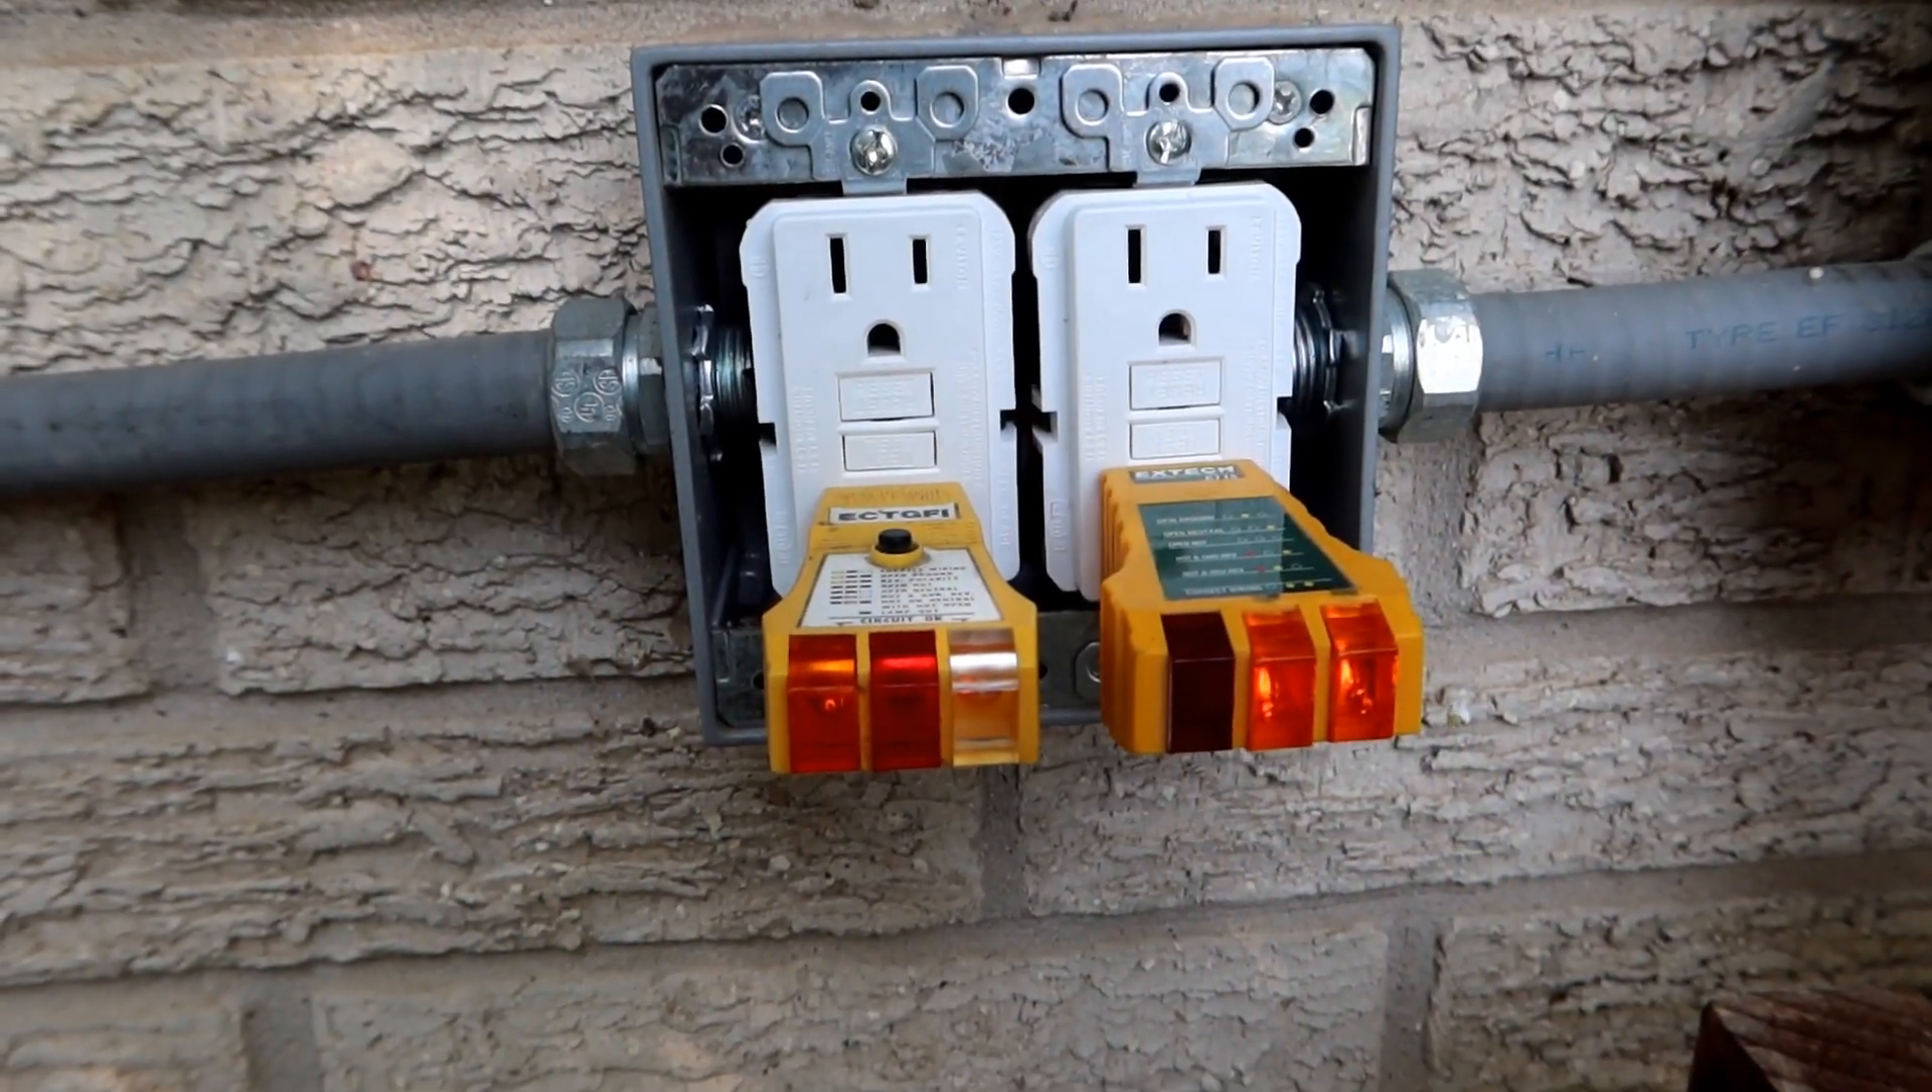Alright, got the outlets reinstalled in there. I've got the power back on again.